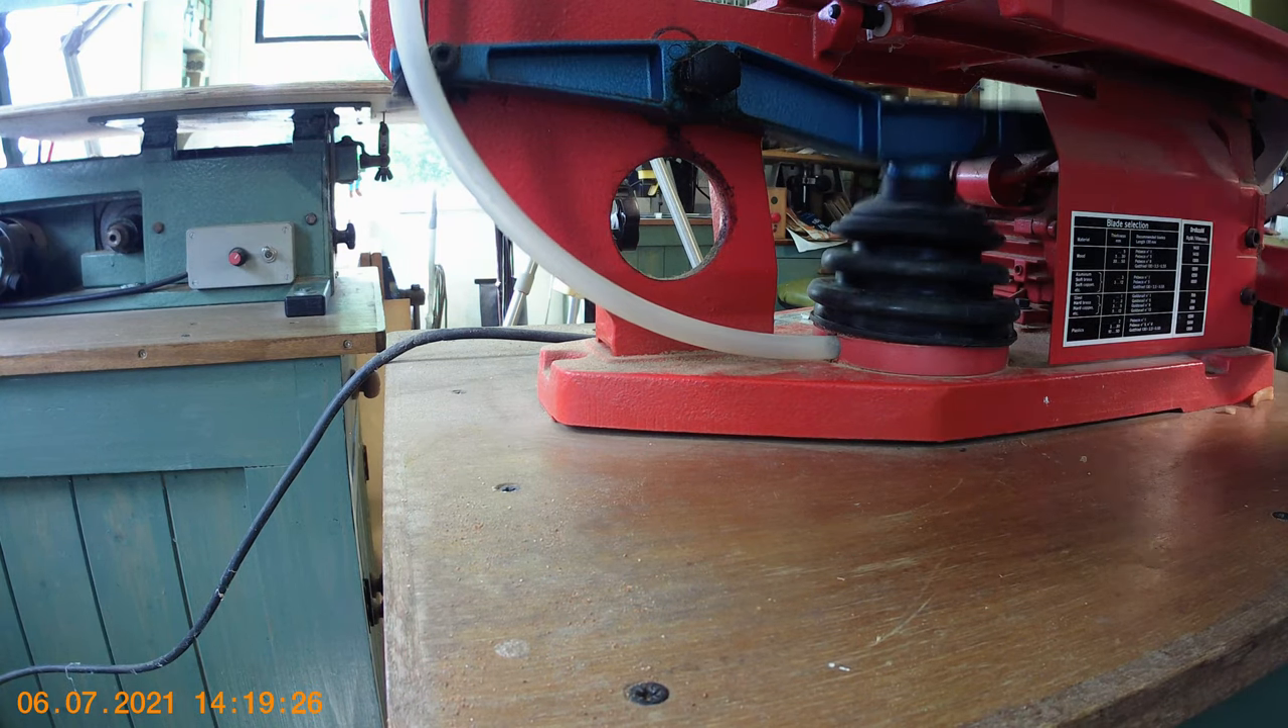That's the bellows fitted in place.